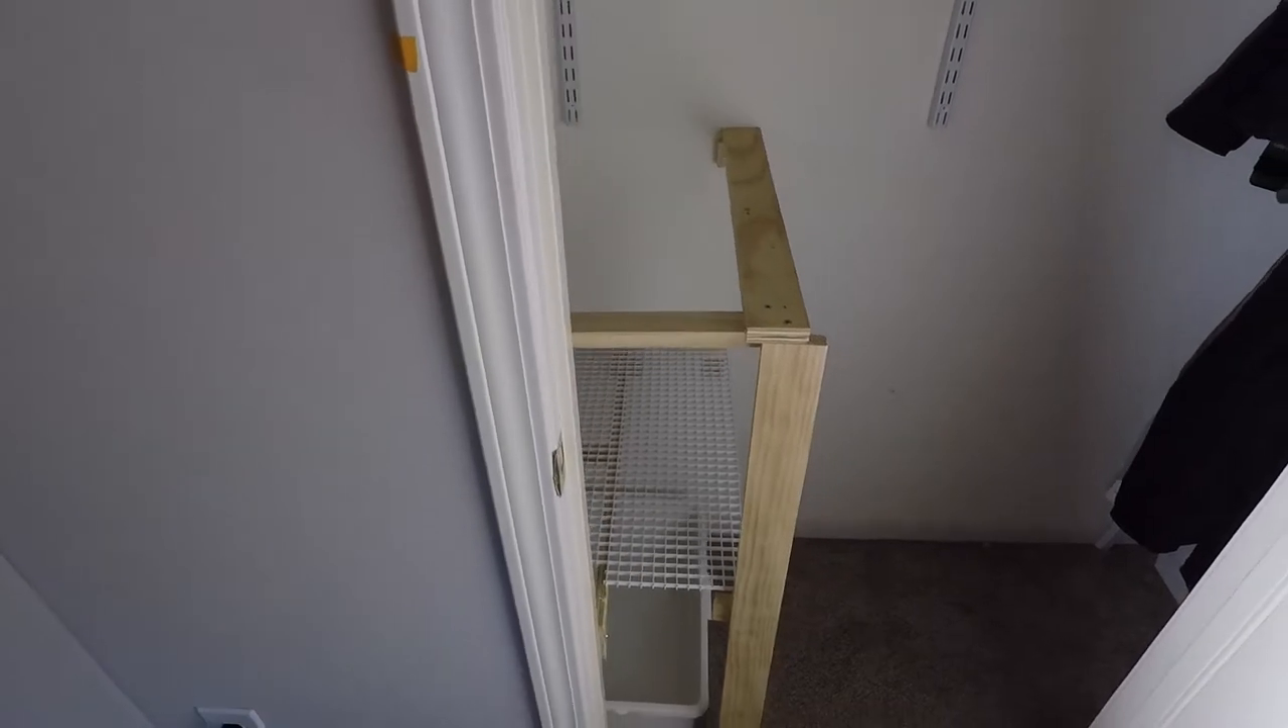And then here you can see I went ahead and framed out the edge.